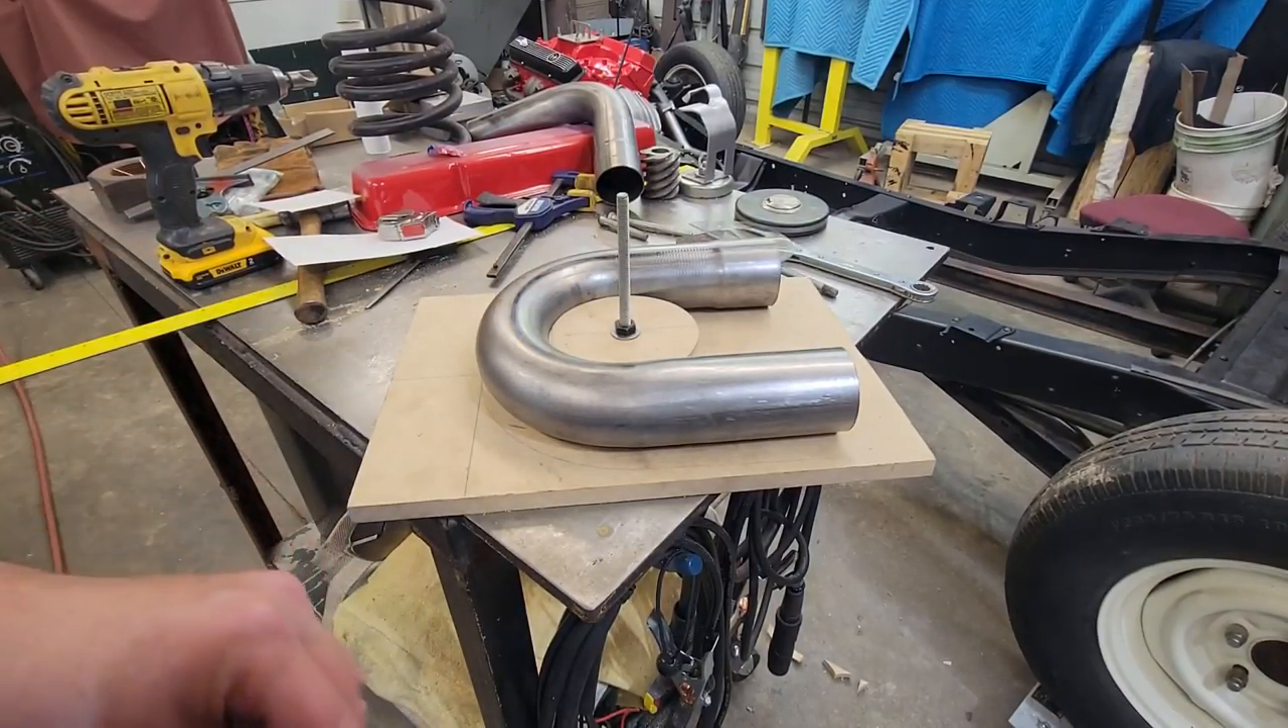Alright guys we've got our little pin through now I'll show you this.